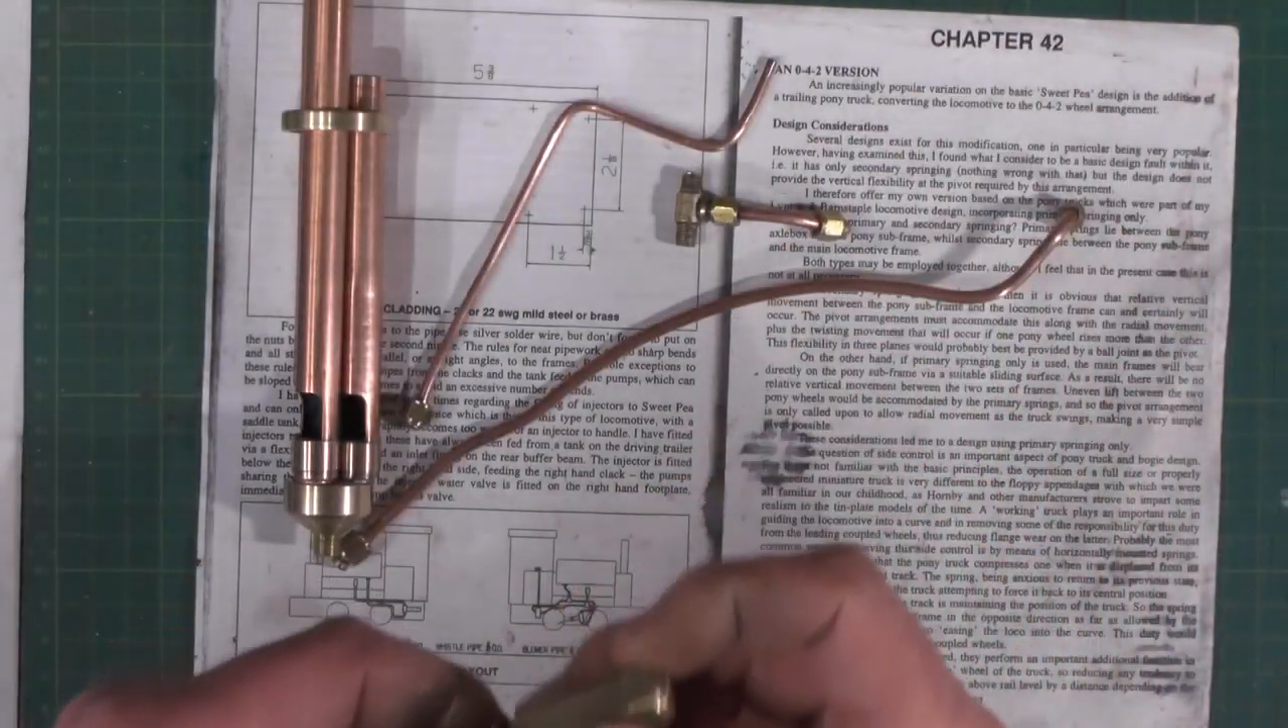Right I've managed to get the manifold made now and all the pipes.